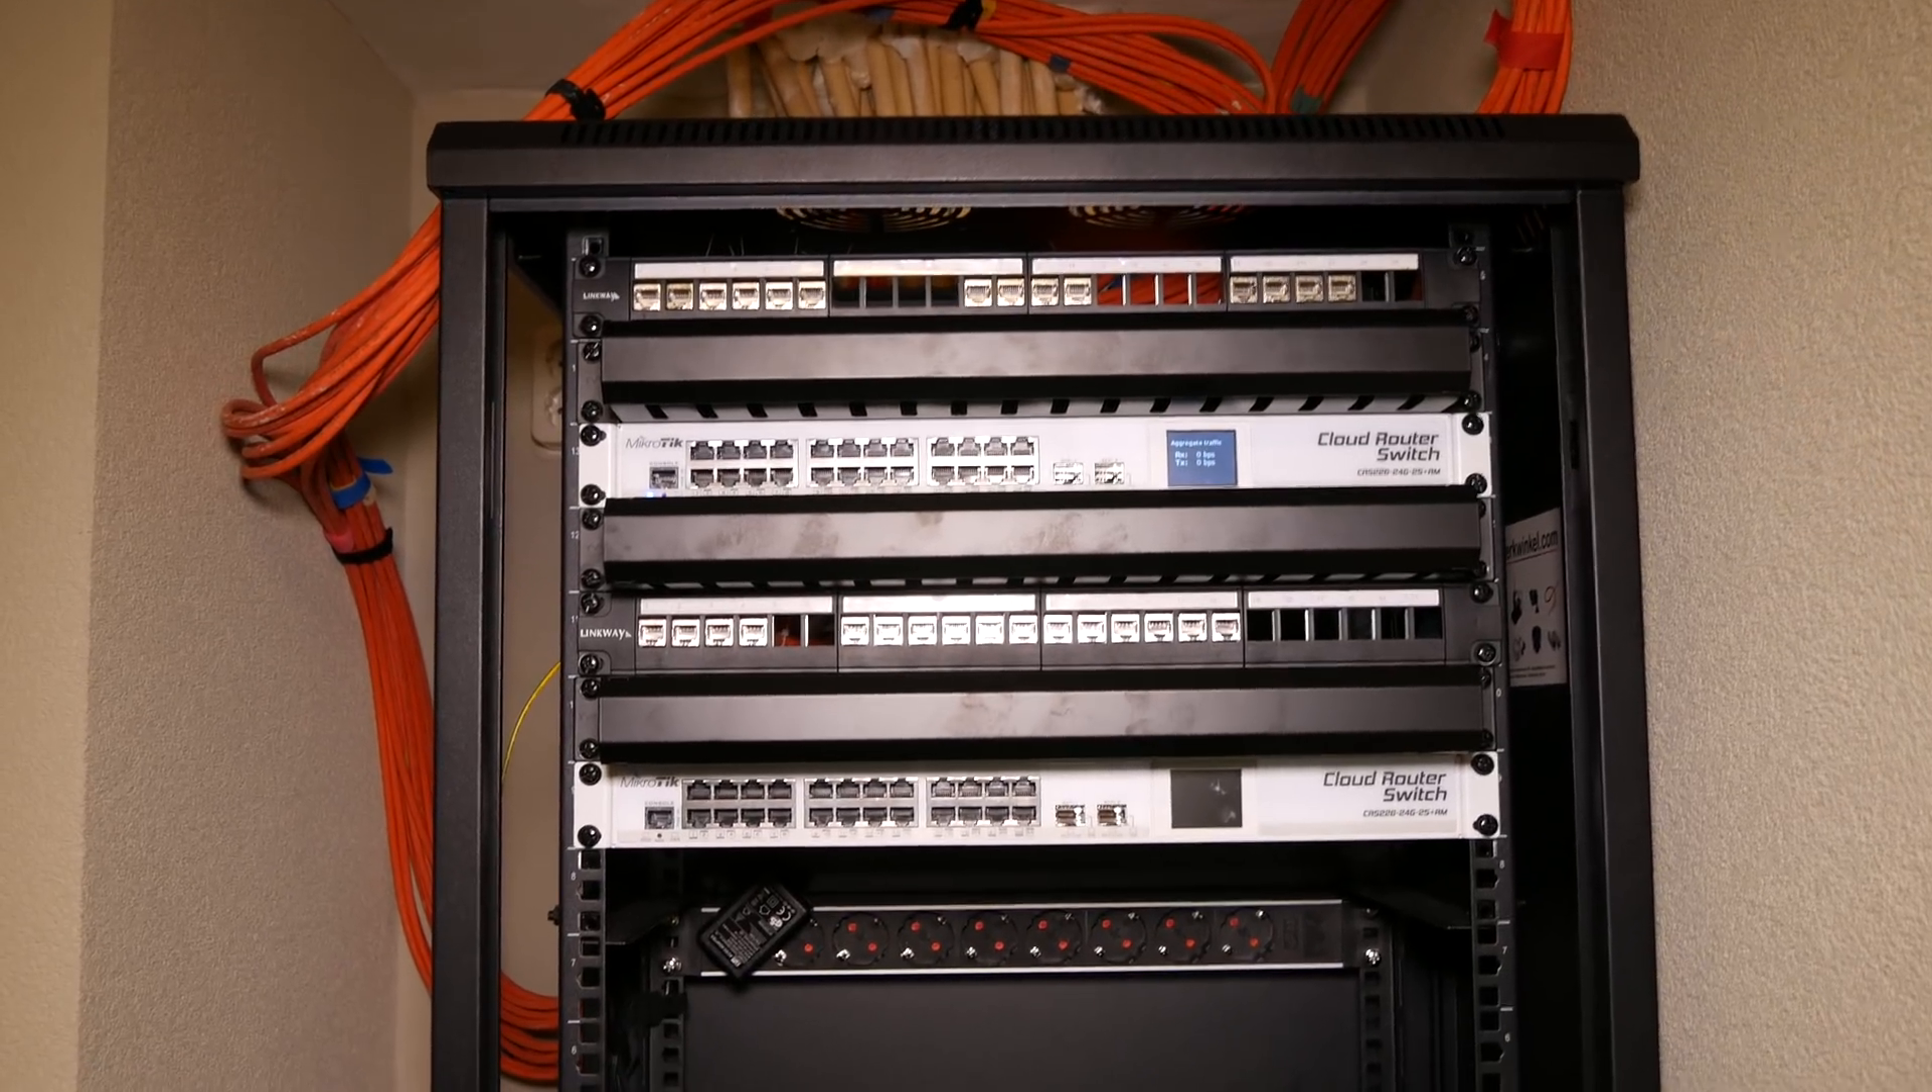We see that the two switches are now installed, and that both the patch panels and switches have basically been sandwiched between the cable arranging panels.